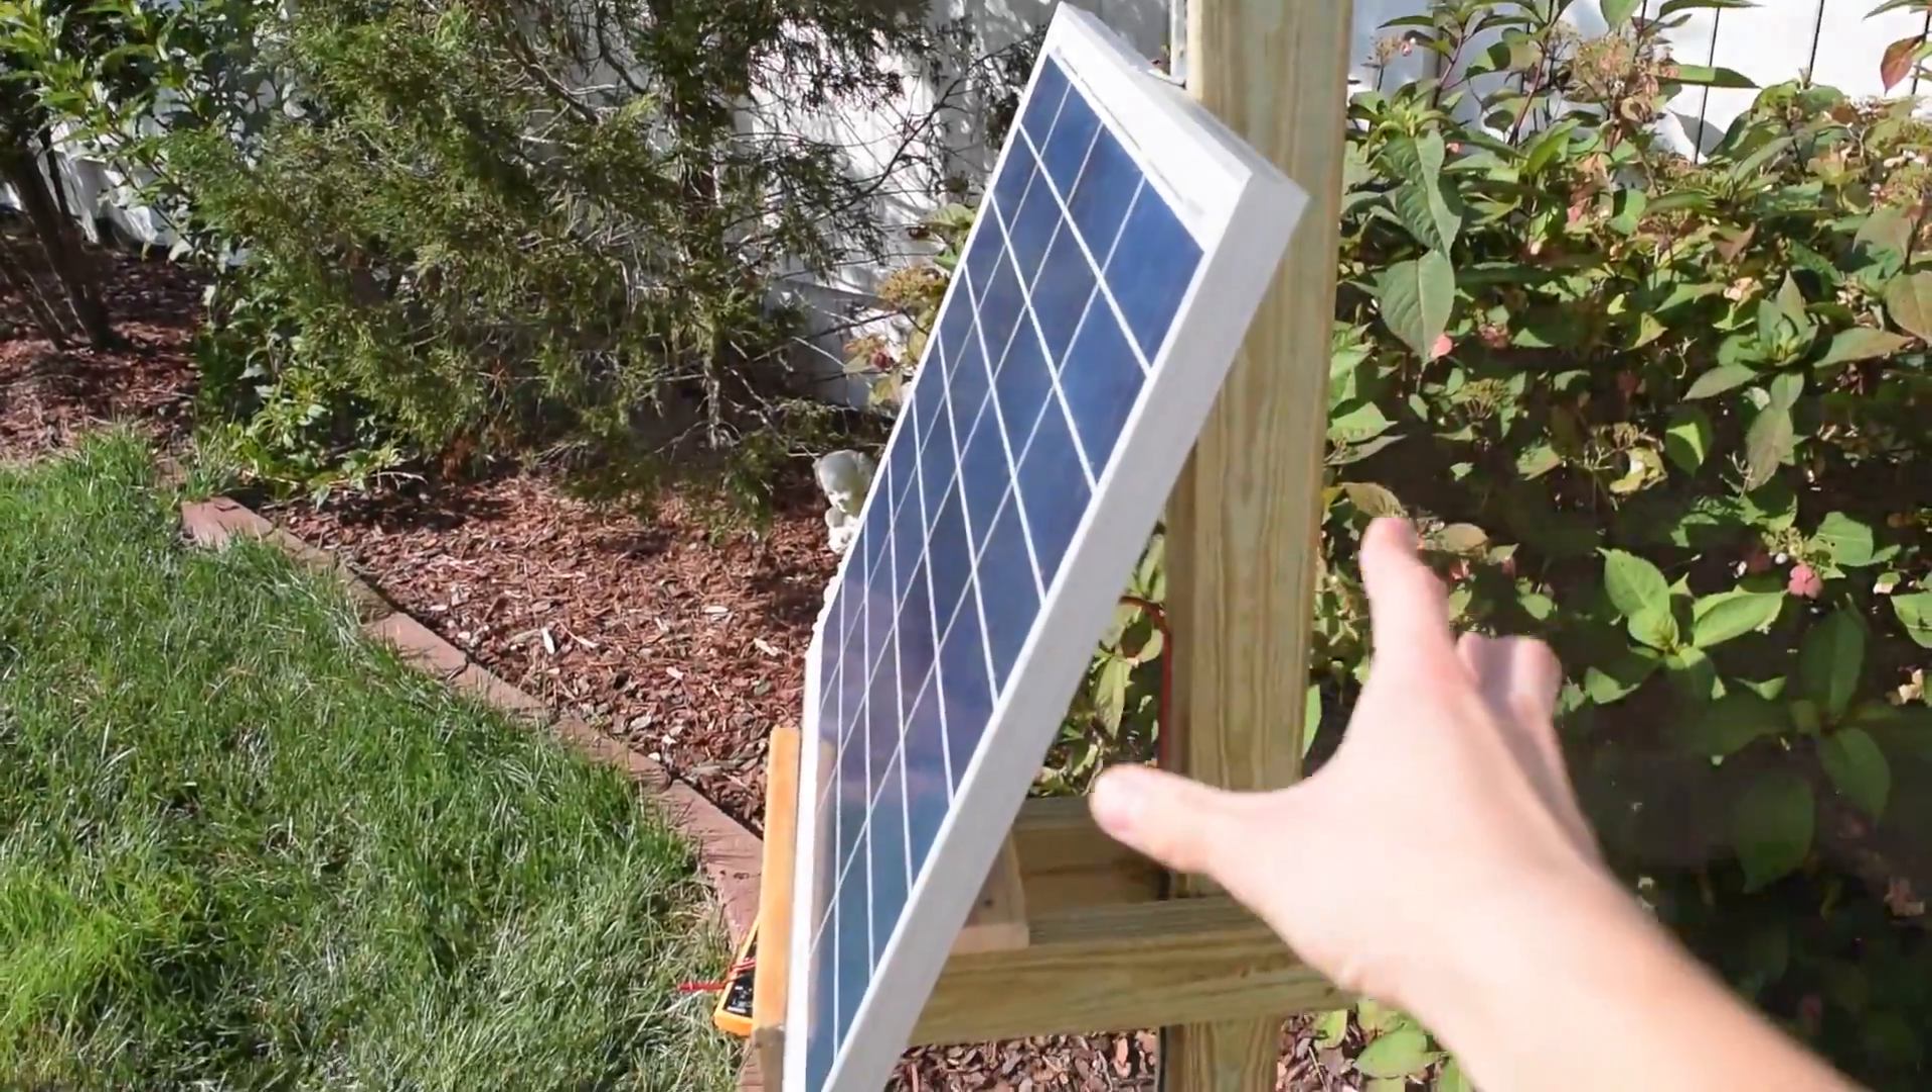I have the solar panel mounted and that credit goes to my dad.